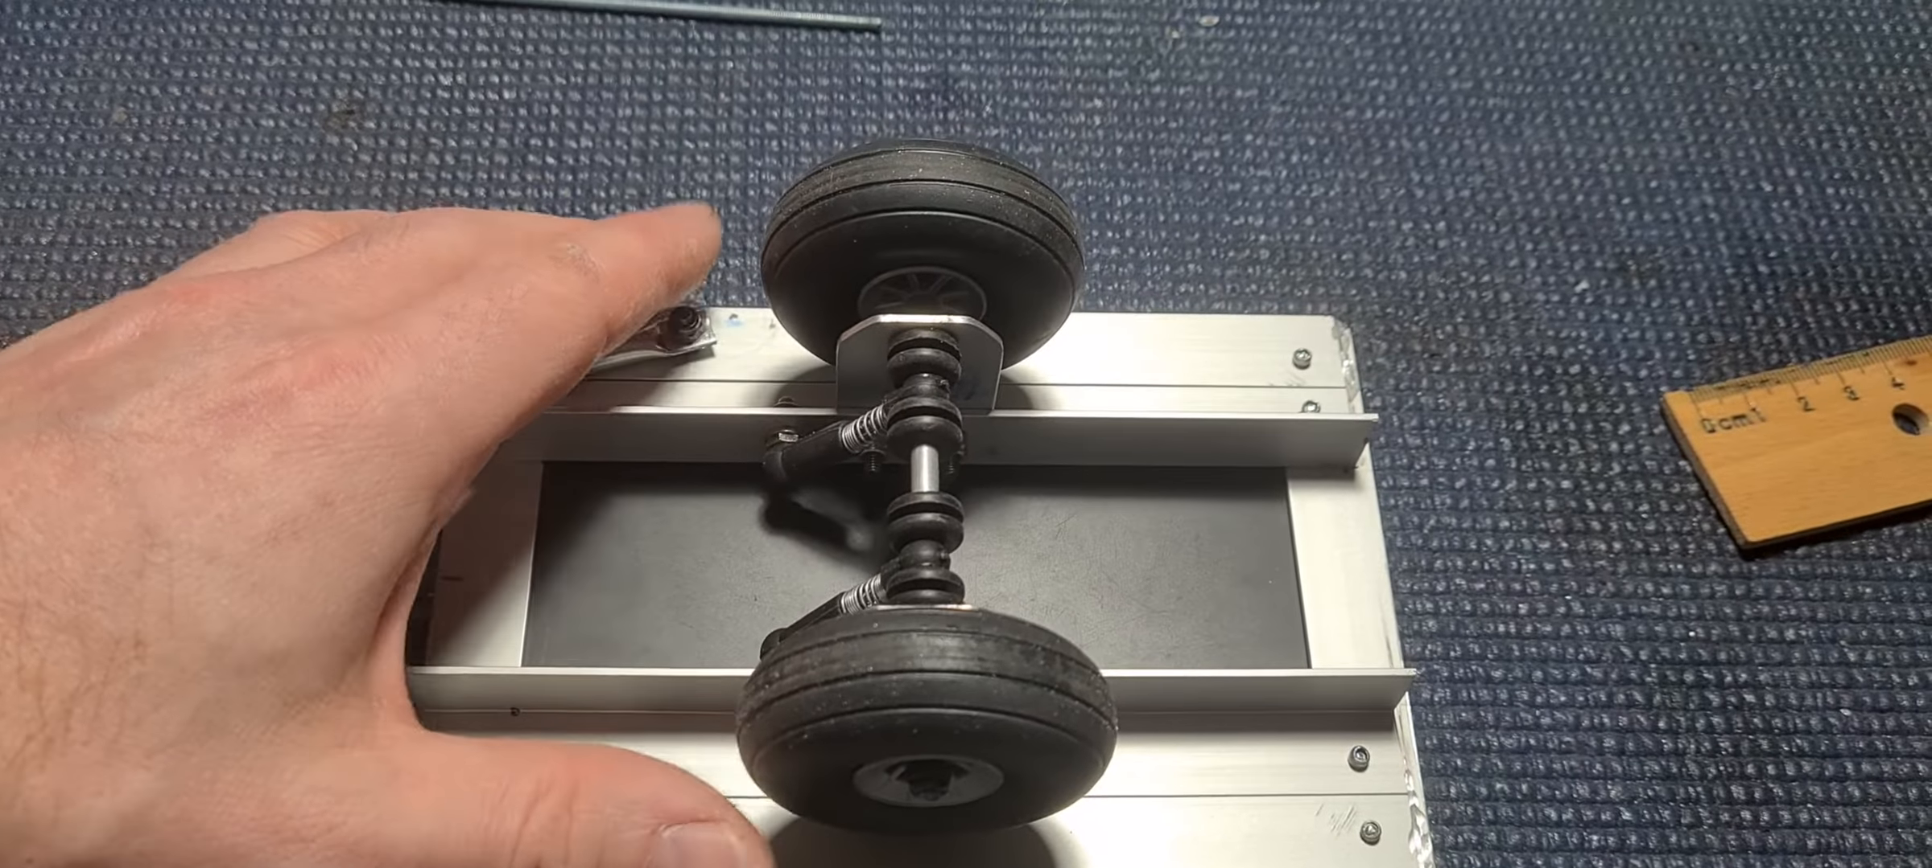This time you can see the trailer itself with the wheels everything on.